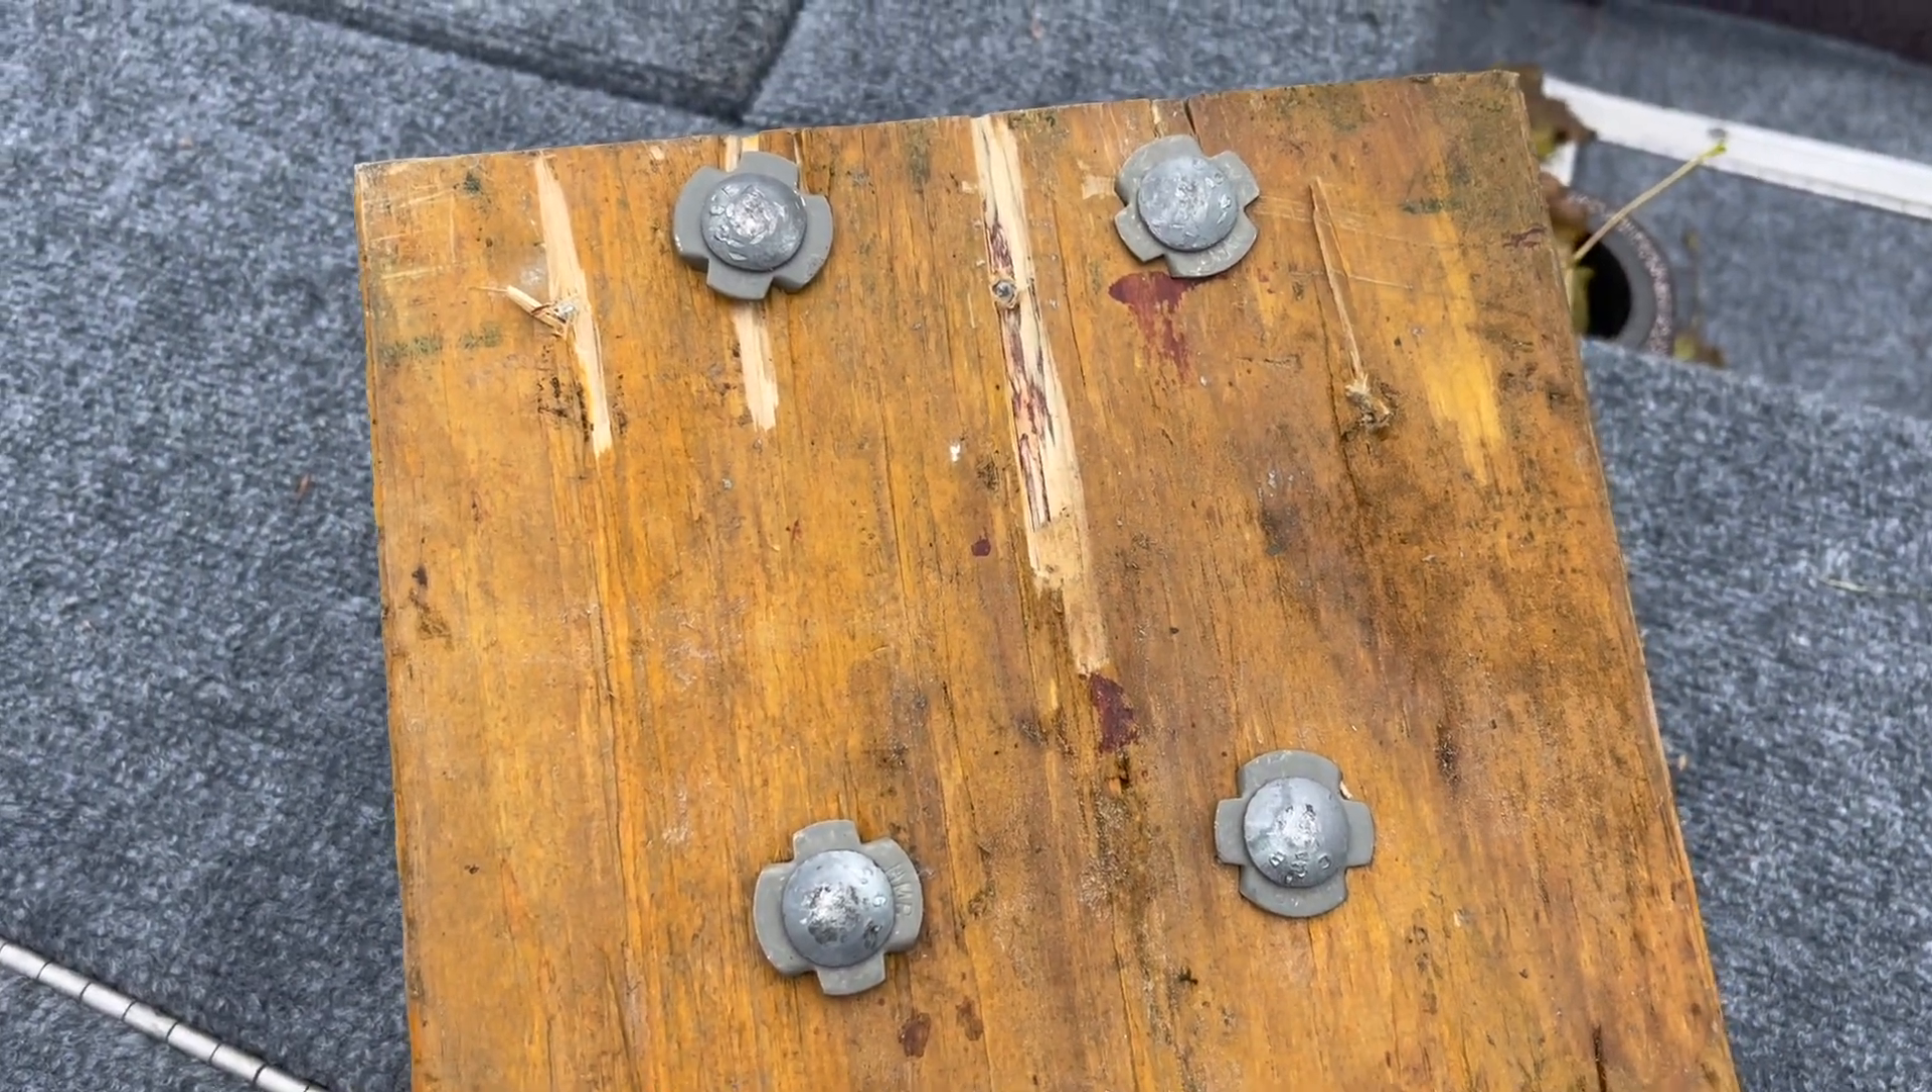I put these lock screws in the back for the second outboard engine.